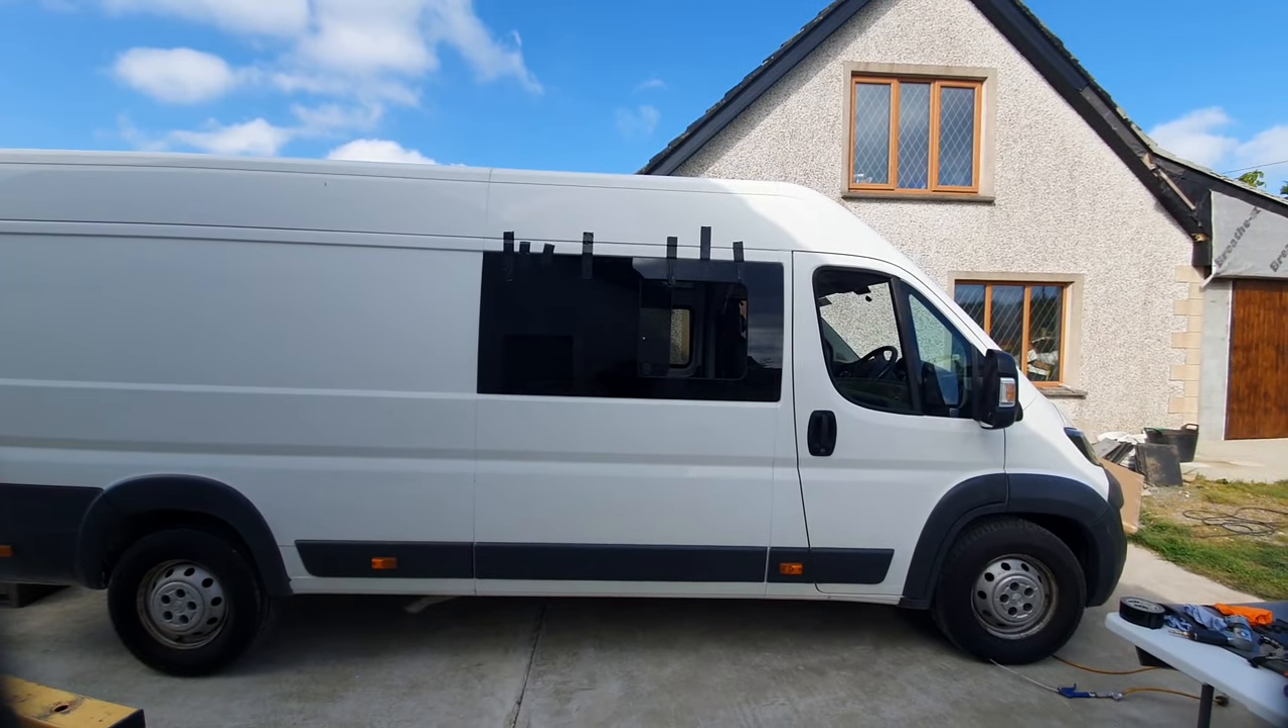We have the window now installed it's got the tape on it.